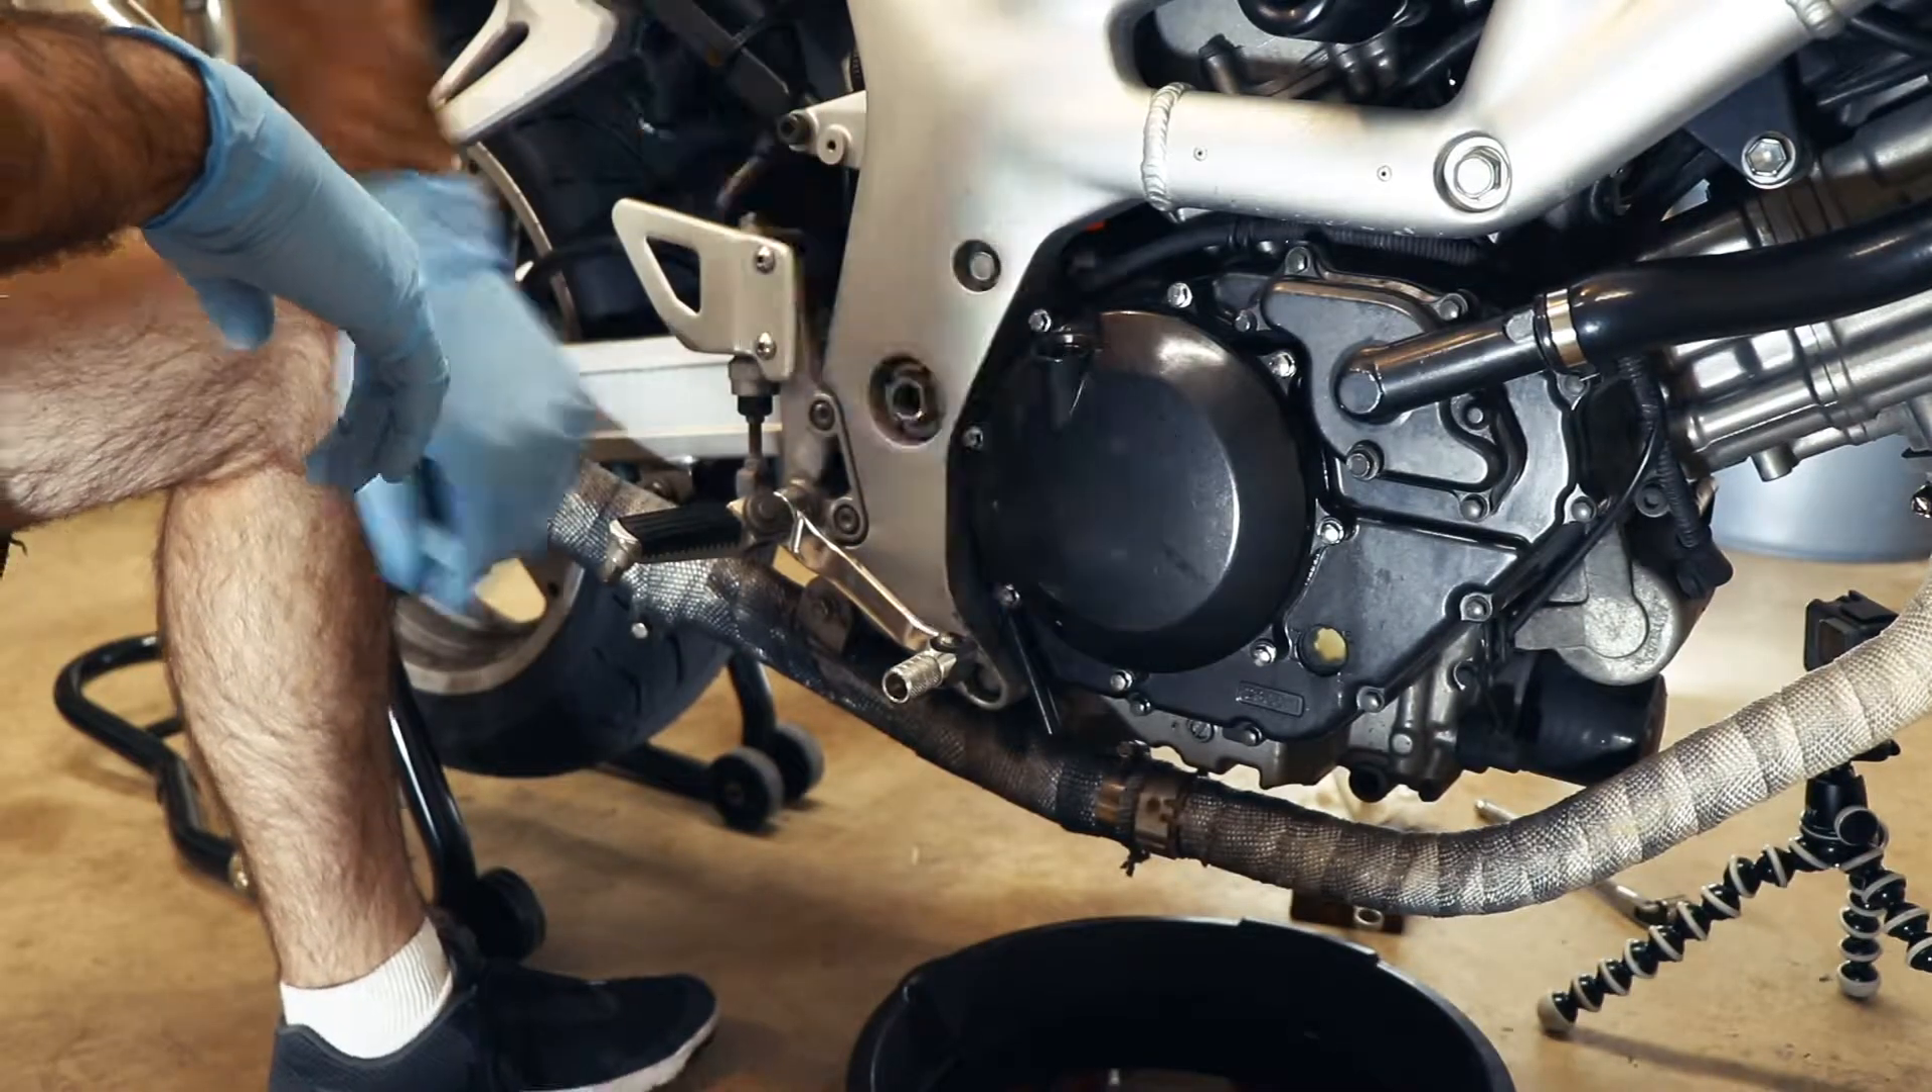All of our bolts are in. Clutch cover is on.